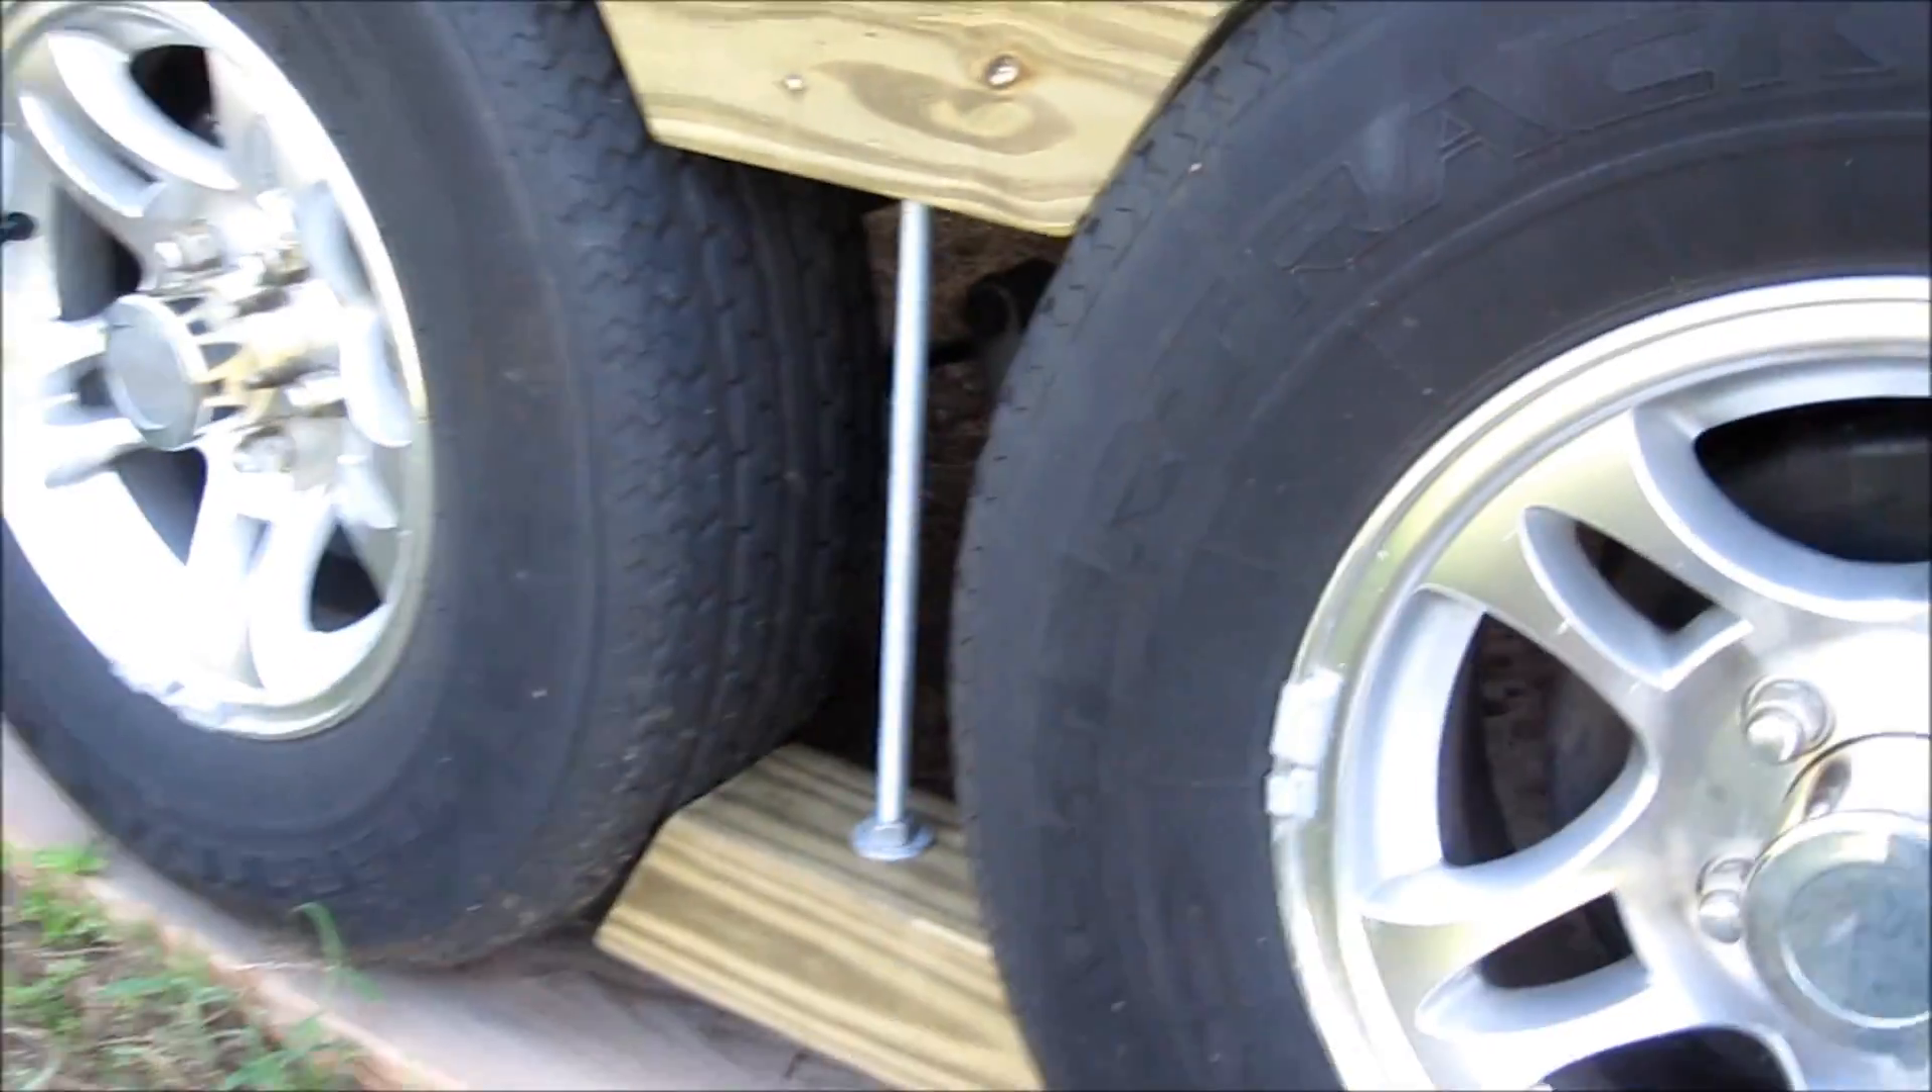Cool it fits really nicely you just need to size that rod length so that it can slide in there comfortably and then so it's not so long.